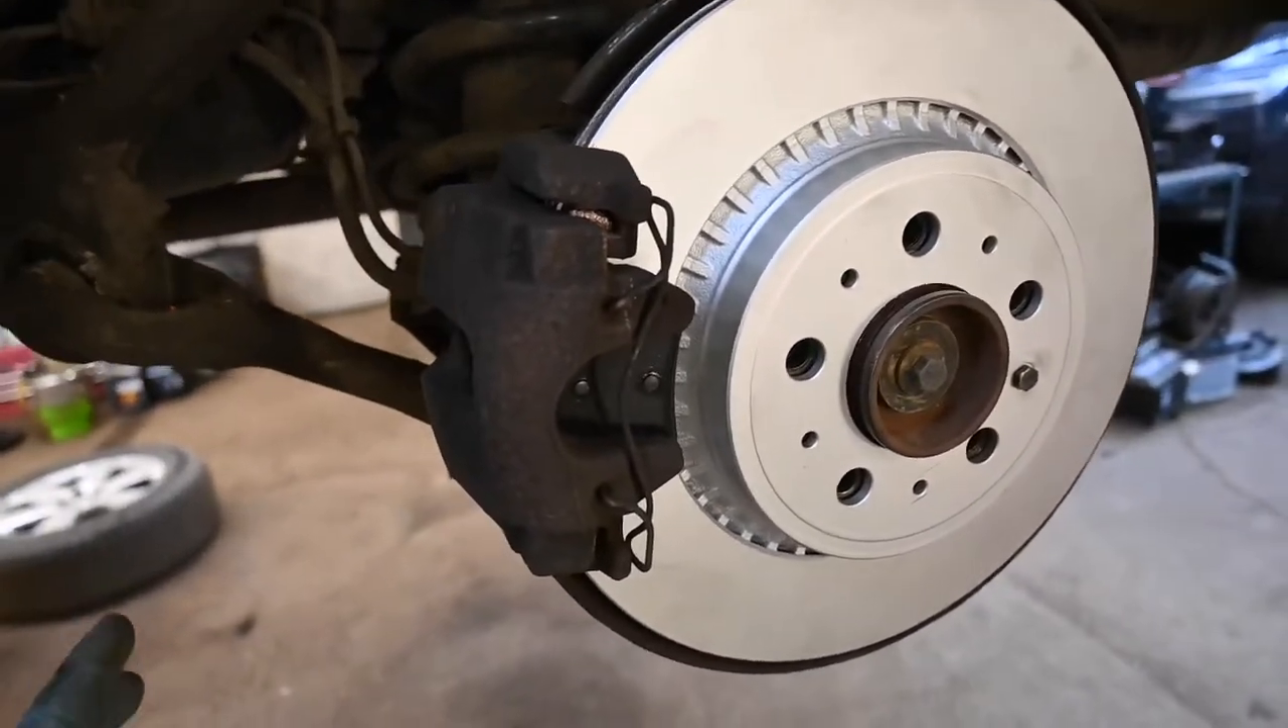So we've got the new disc on, we've got the new pads in there, and we've put it all together and everything is now absolutely fine.